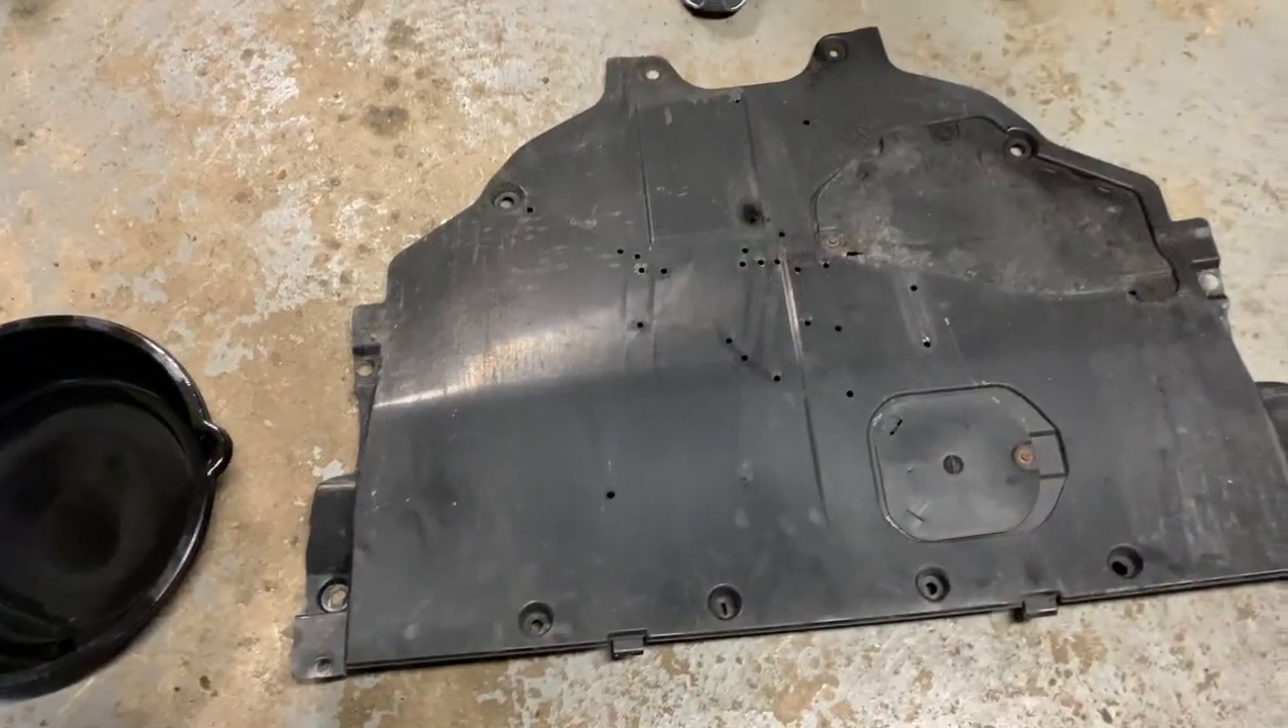Okay our work up top is done the last thing to do is get this splash shield back on.